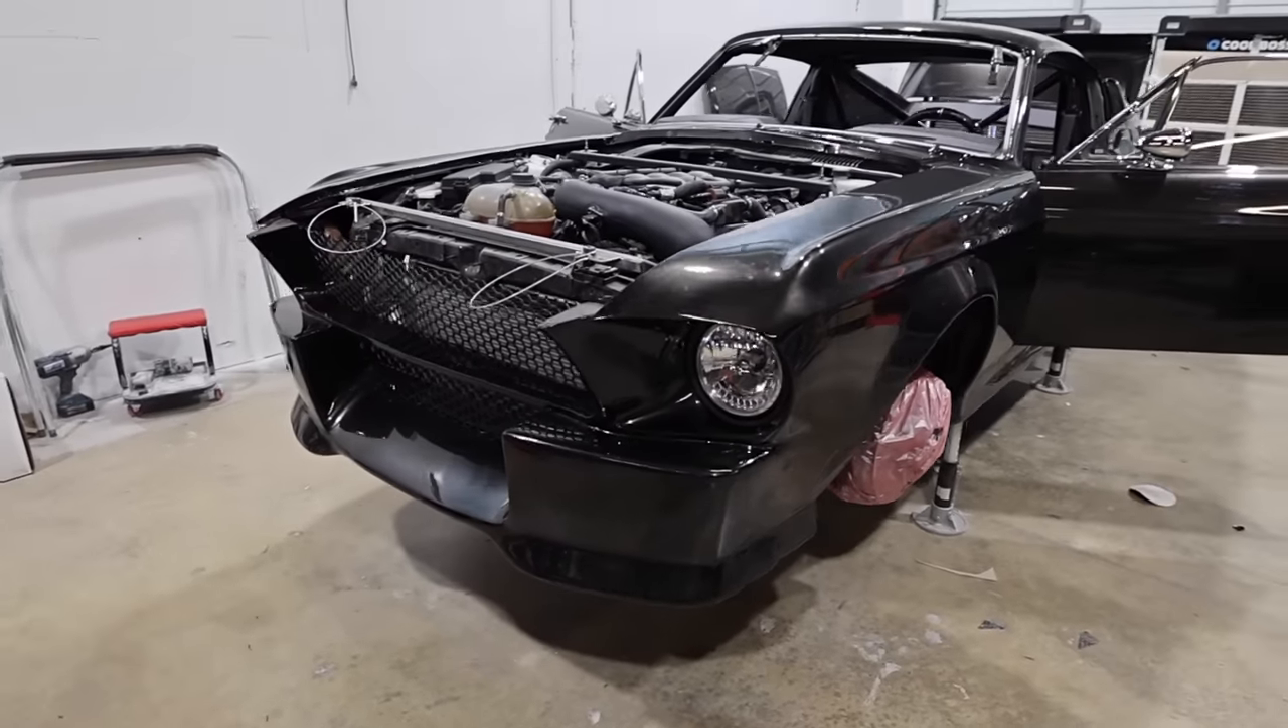Kyle got the headlights in.